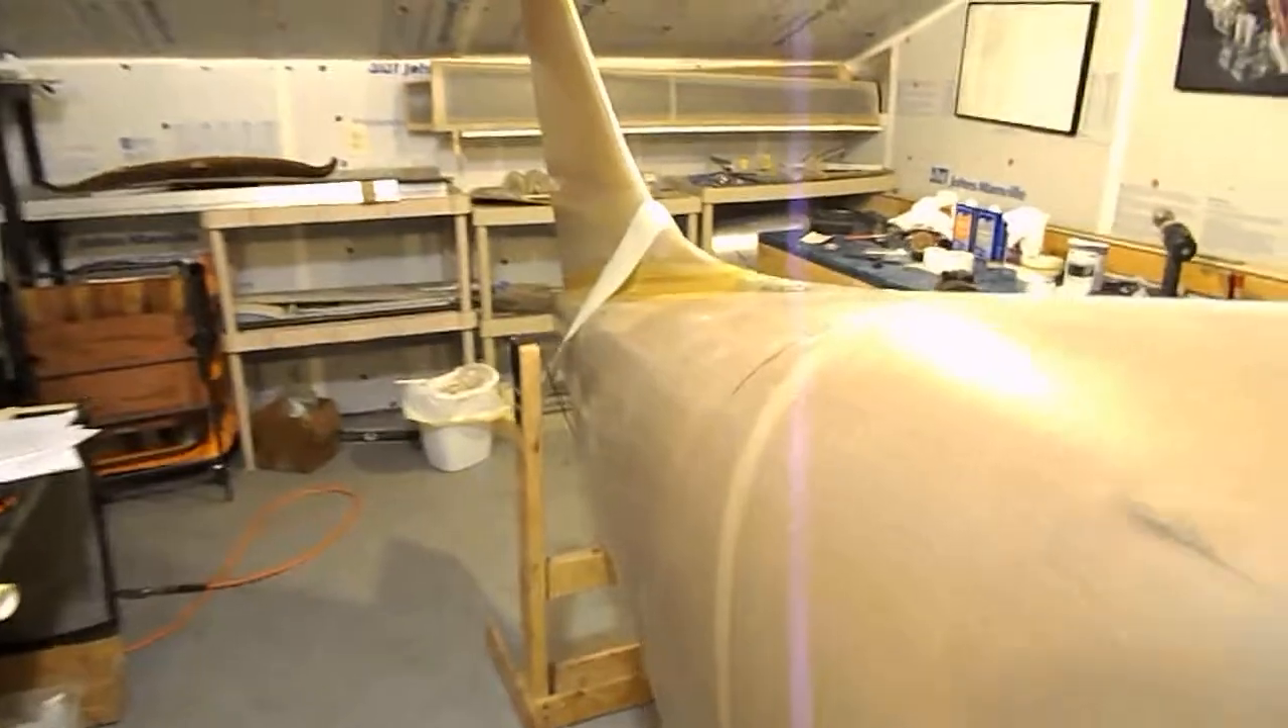I've got my vertical tail on. That's looking good.